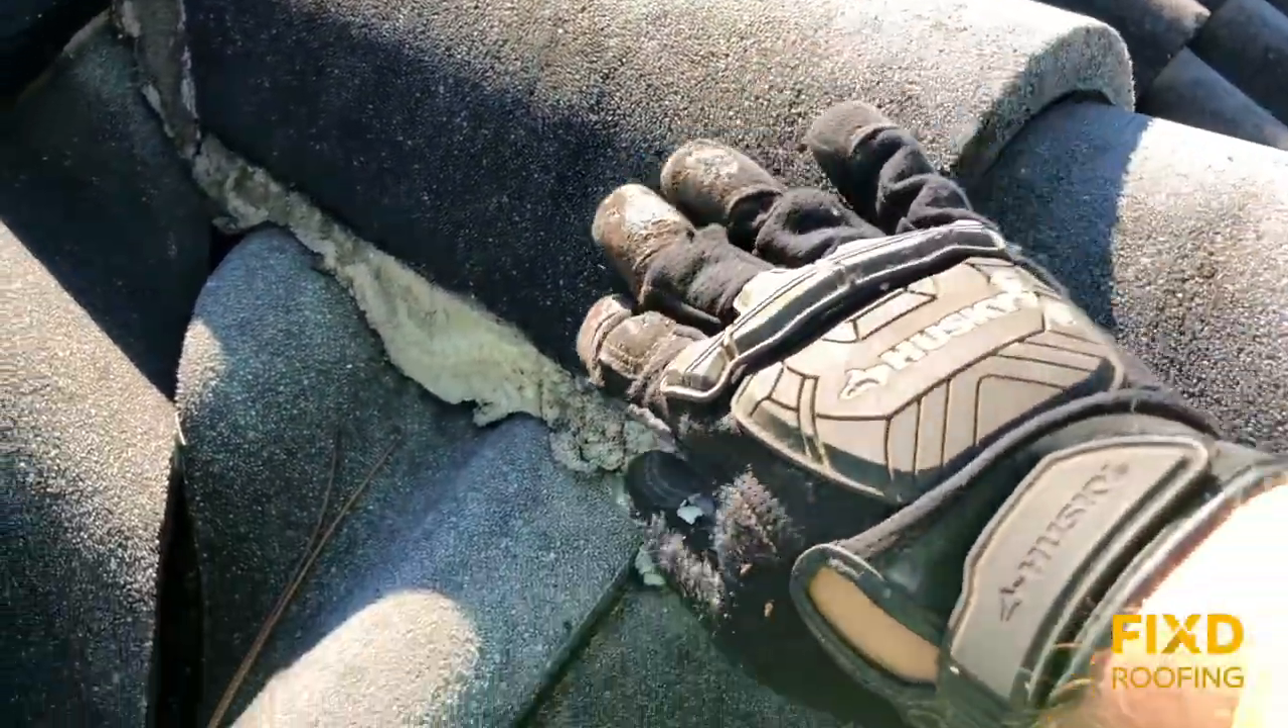These tiles kind of bump into each other and then there's gaps.